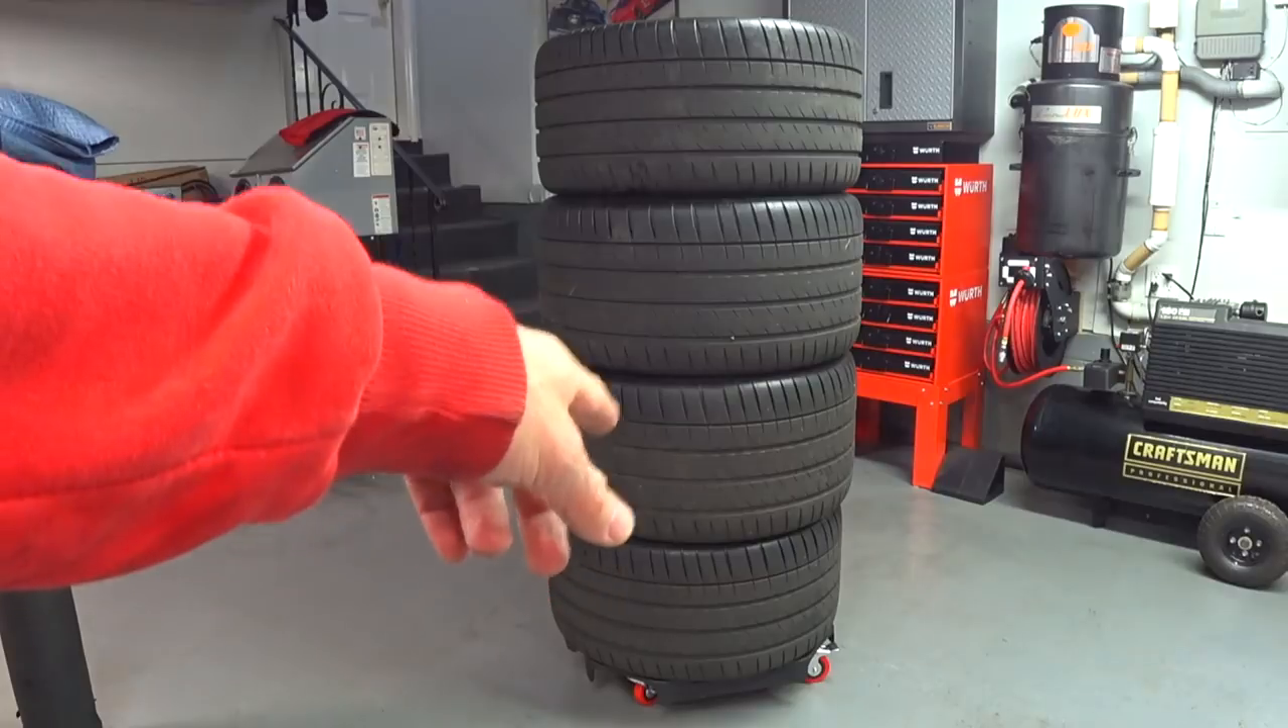You can see I got all four wheels and tires on the dolly without a hitch.